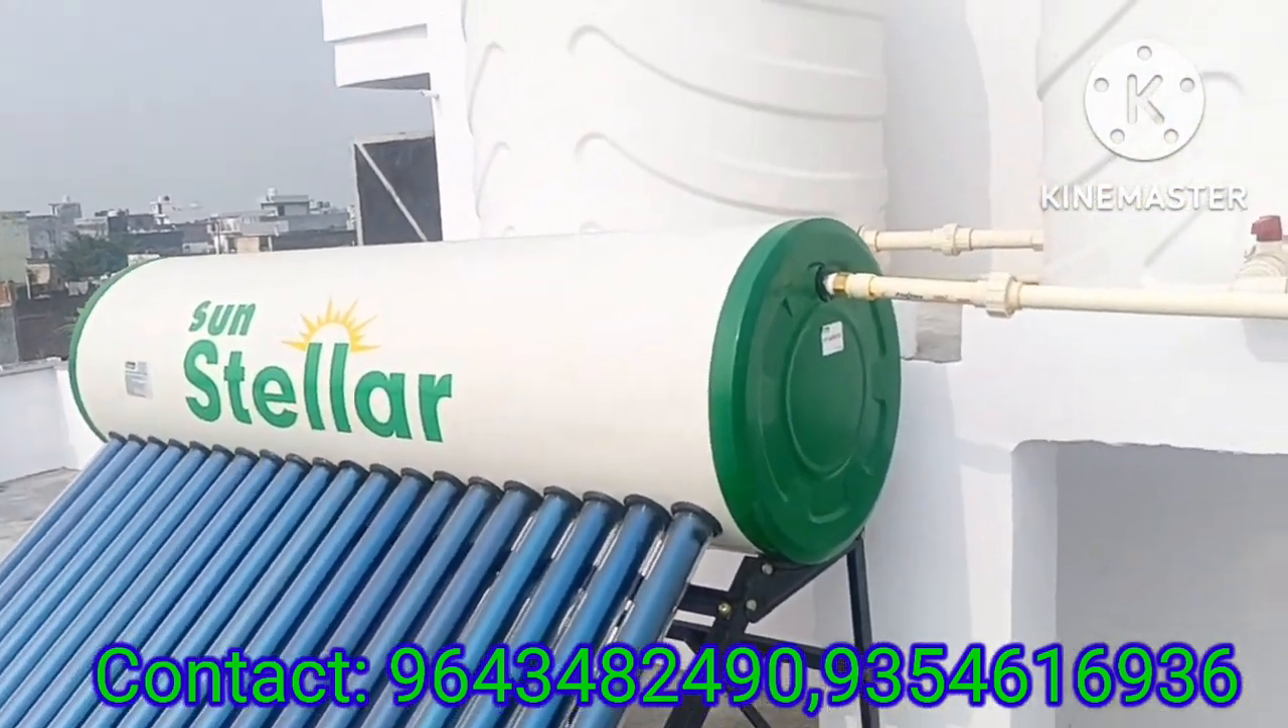तो दोस्तों जैसे कि आप देख रहे हैं हमारा ये solar water heater लग चुका है।